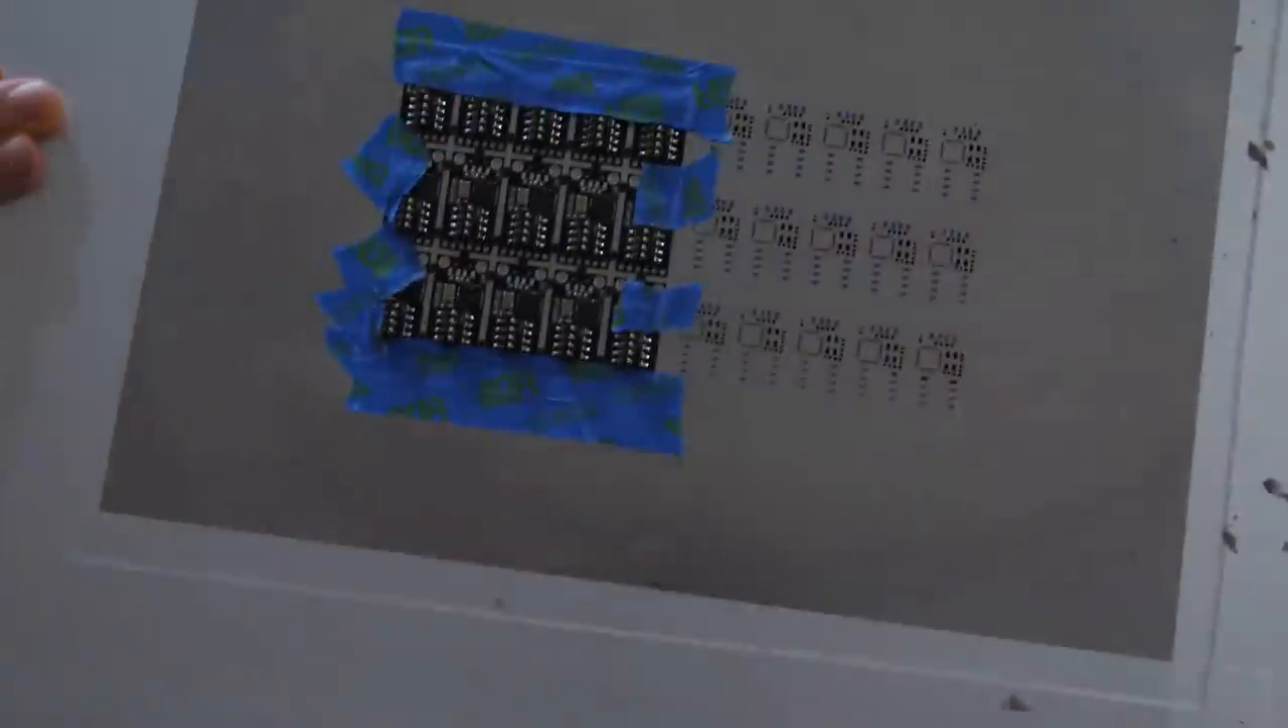Okay, so I've cleaned the panel and I've stuck our, sorry, I've cleaned the stencil and I've stuck our panel on the back here.